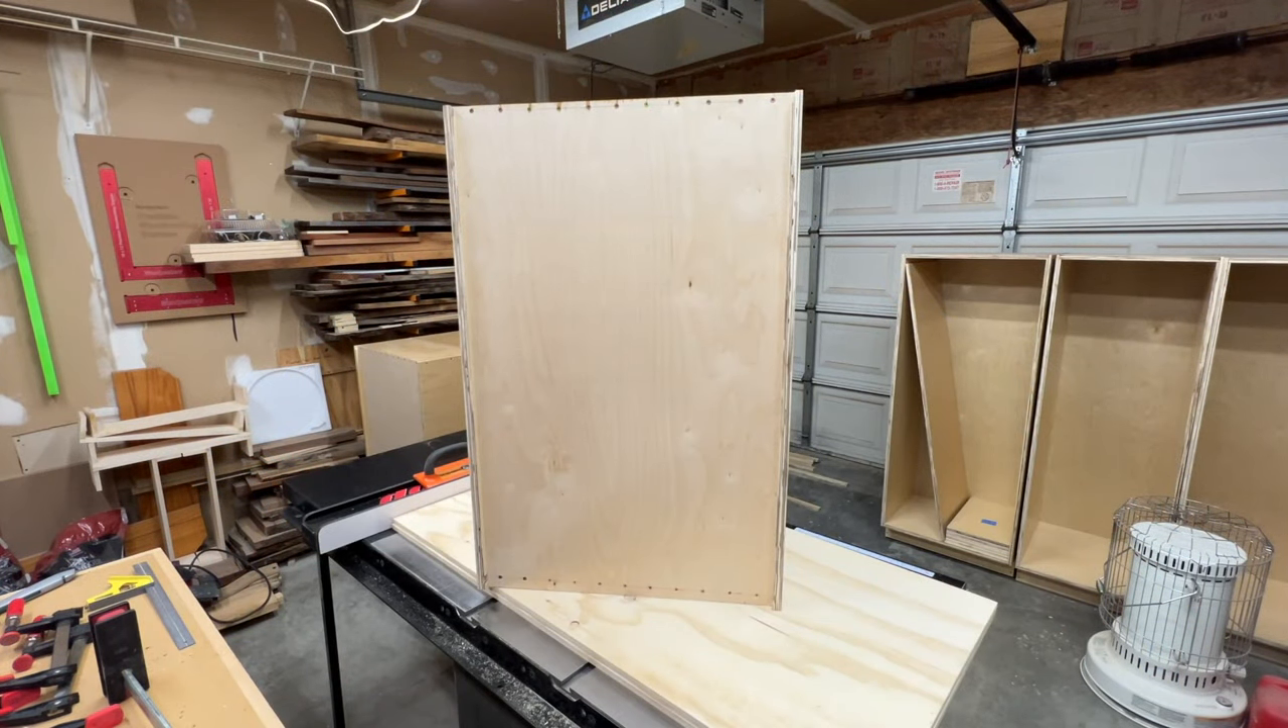I've got my cabinet boxes completed now.